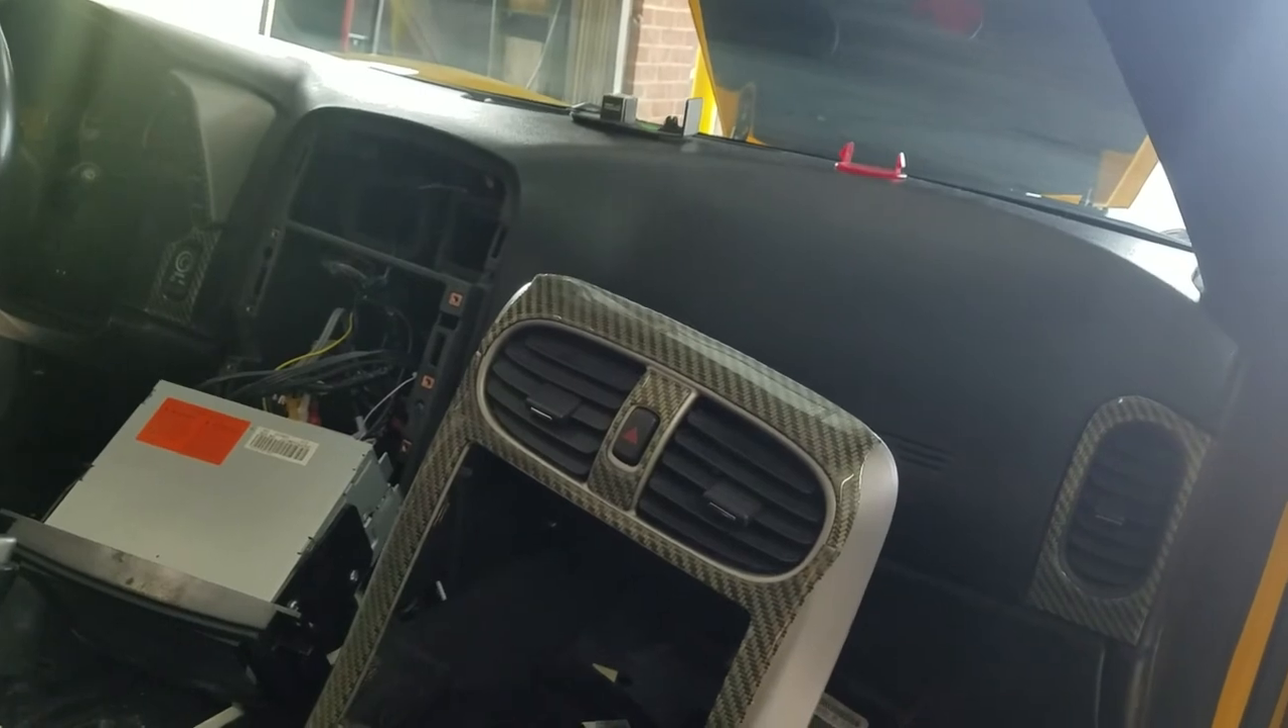And you see, we got the head unit removed as well, because we still have to run all the RCAs to it, as well as the remote wire, as well as the backup camera connections as well.